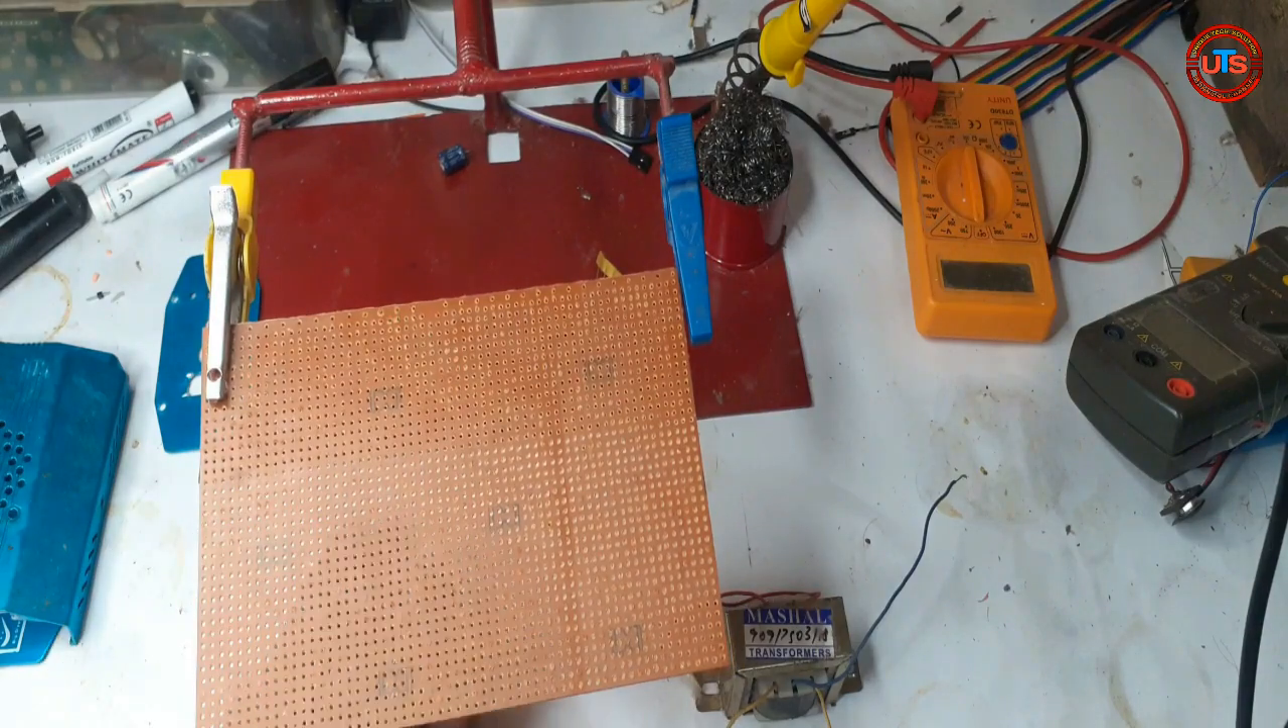PCB को हमने PCB holder में लगा दिये।